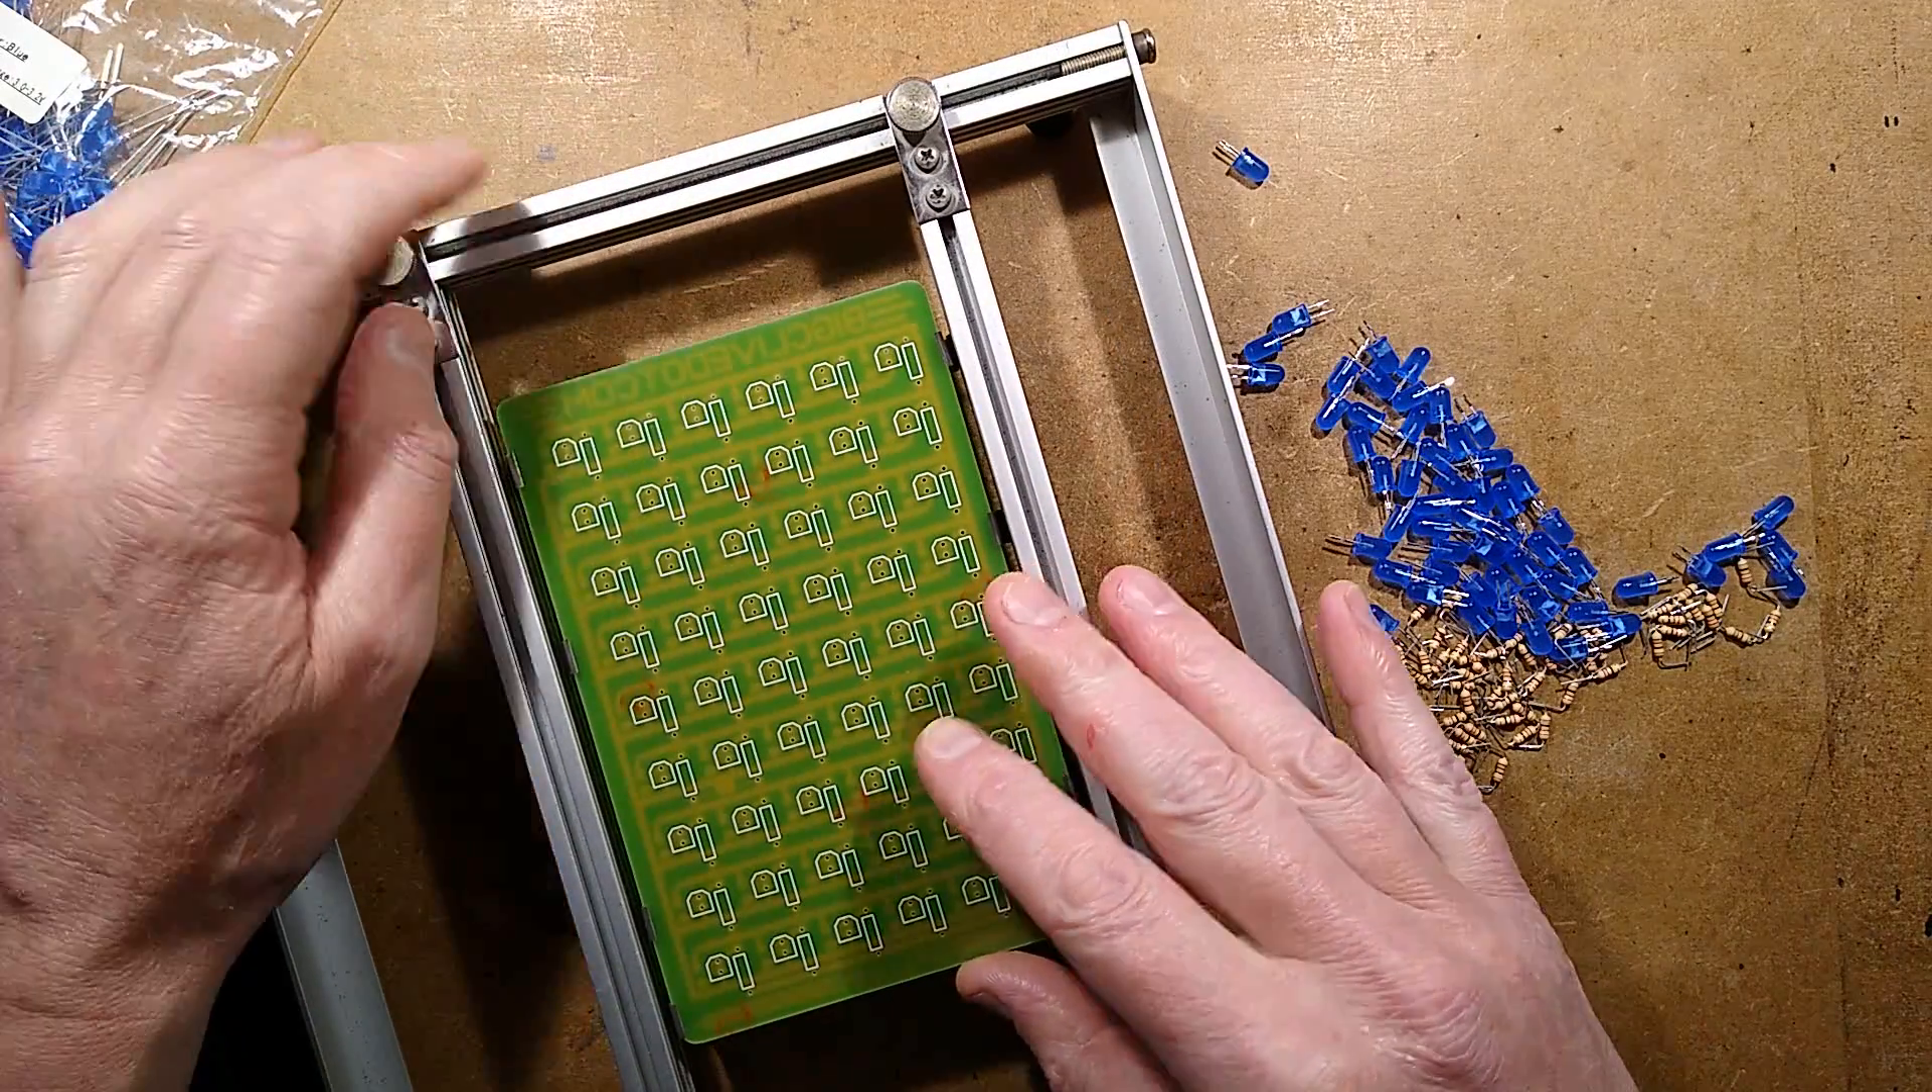But I've got the printed circuit board in the ISO assembly frame and I'm just going to start placing the resistors in, but I won't torture you by putting them all in.